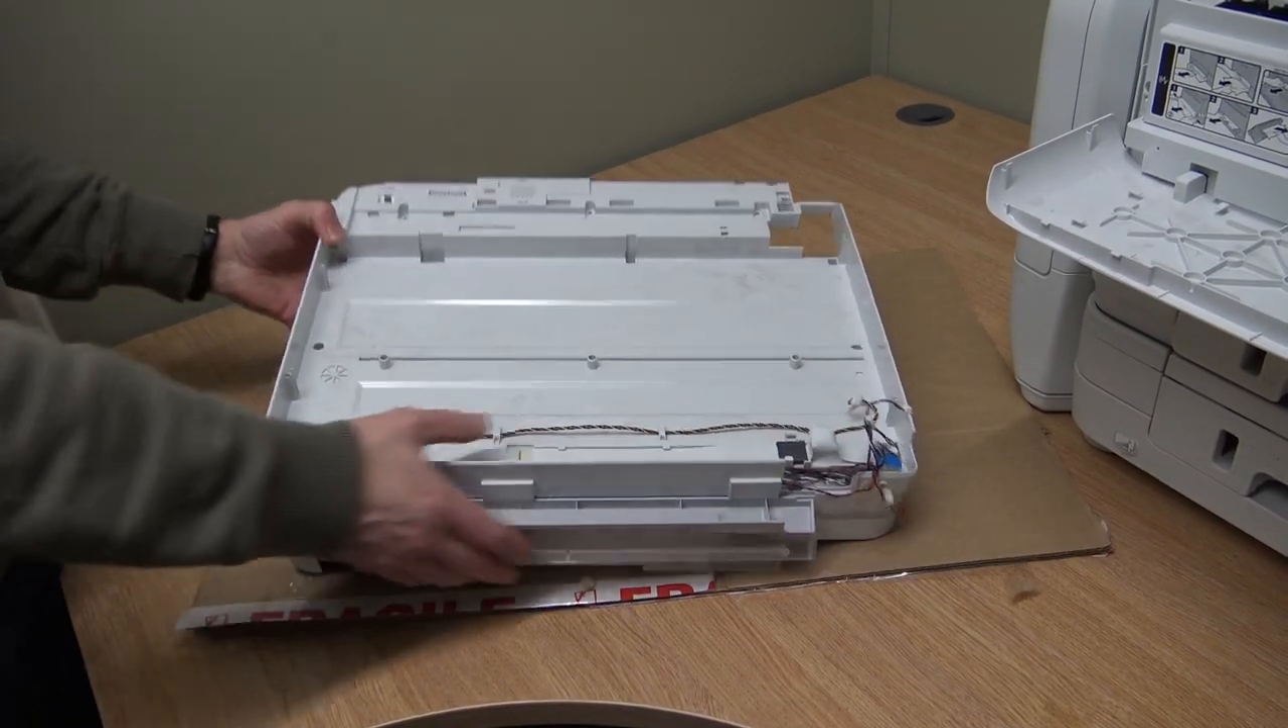So we've got the whole scanner unit off including the document feeder.